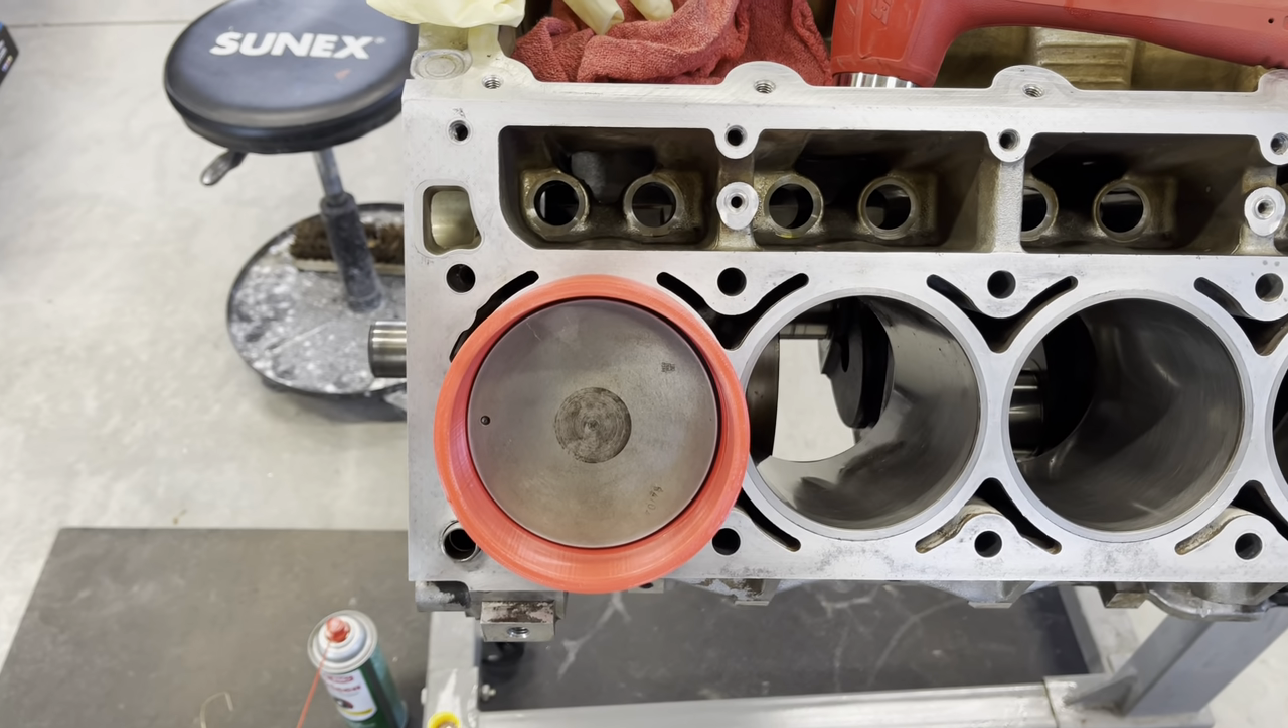As you can see i've got the number one piston started in number one cylinder i've got my piston ring compressor installed on here as well.